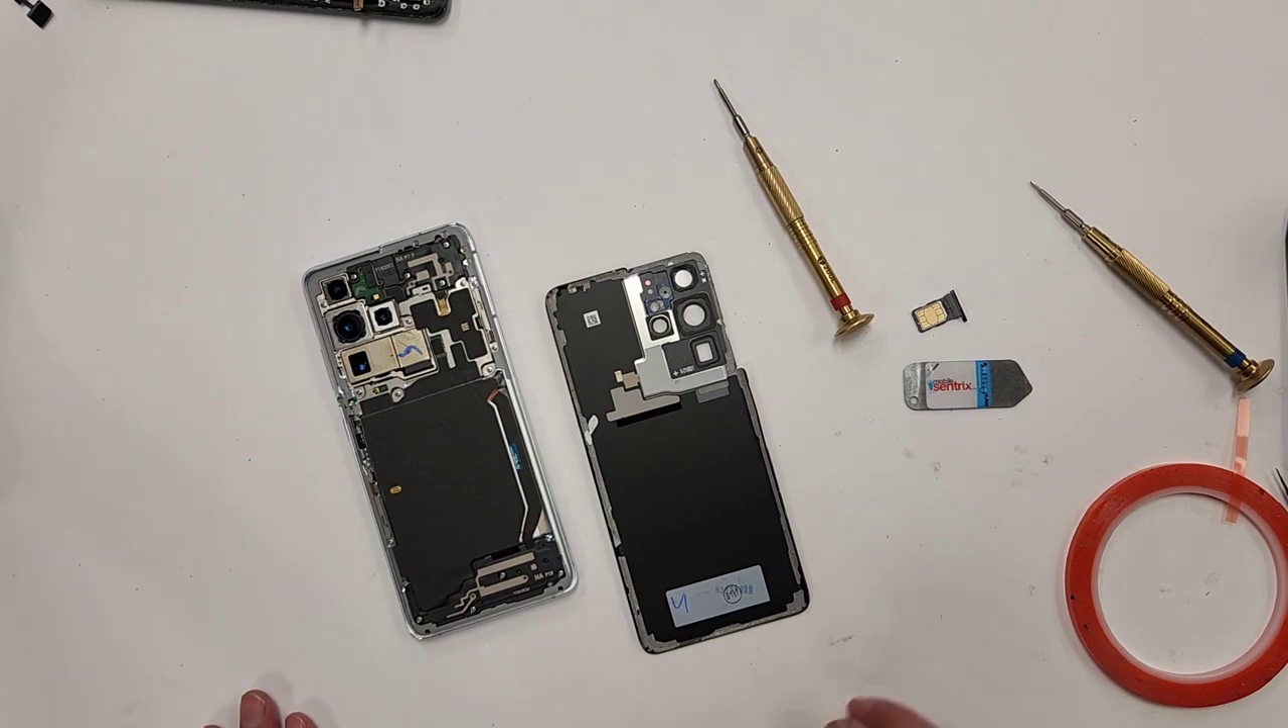So now we have the back cover that's left.